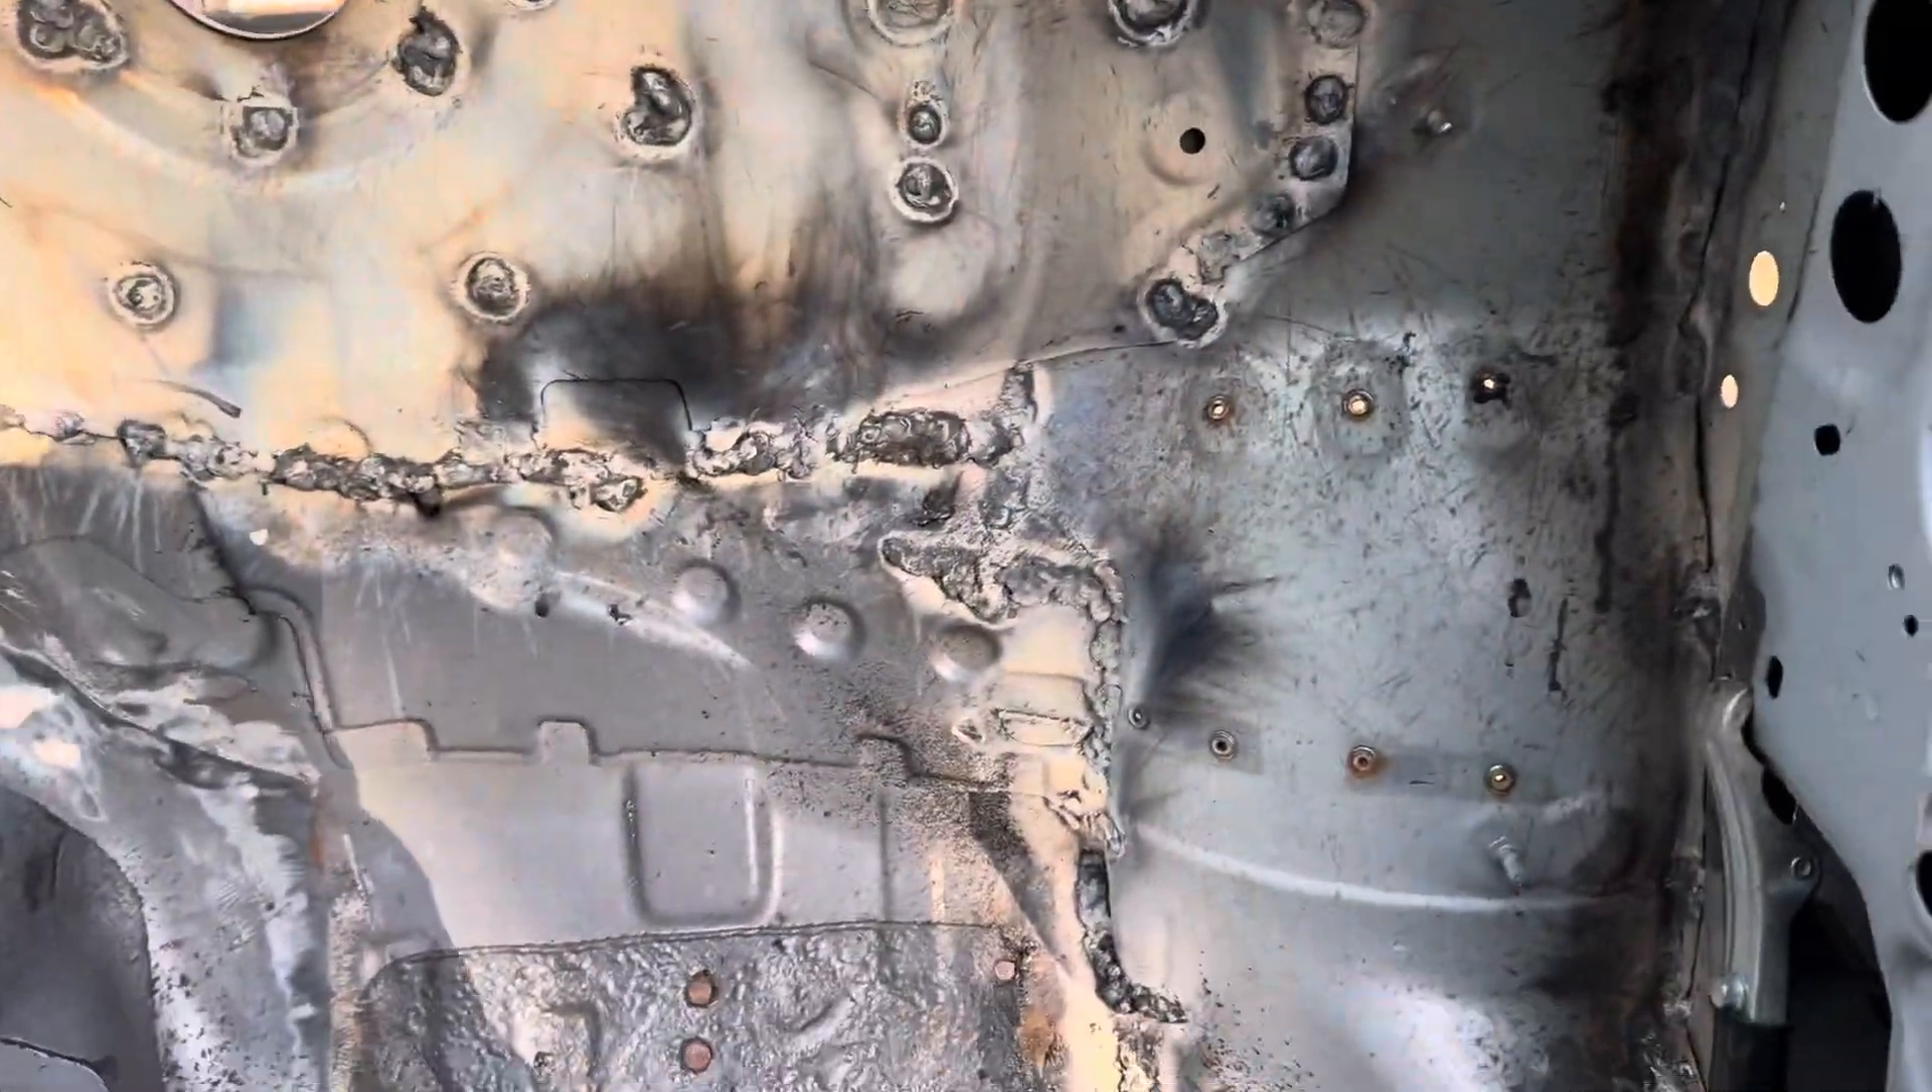This corner is completely welded in ready to rock and roll.